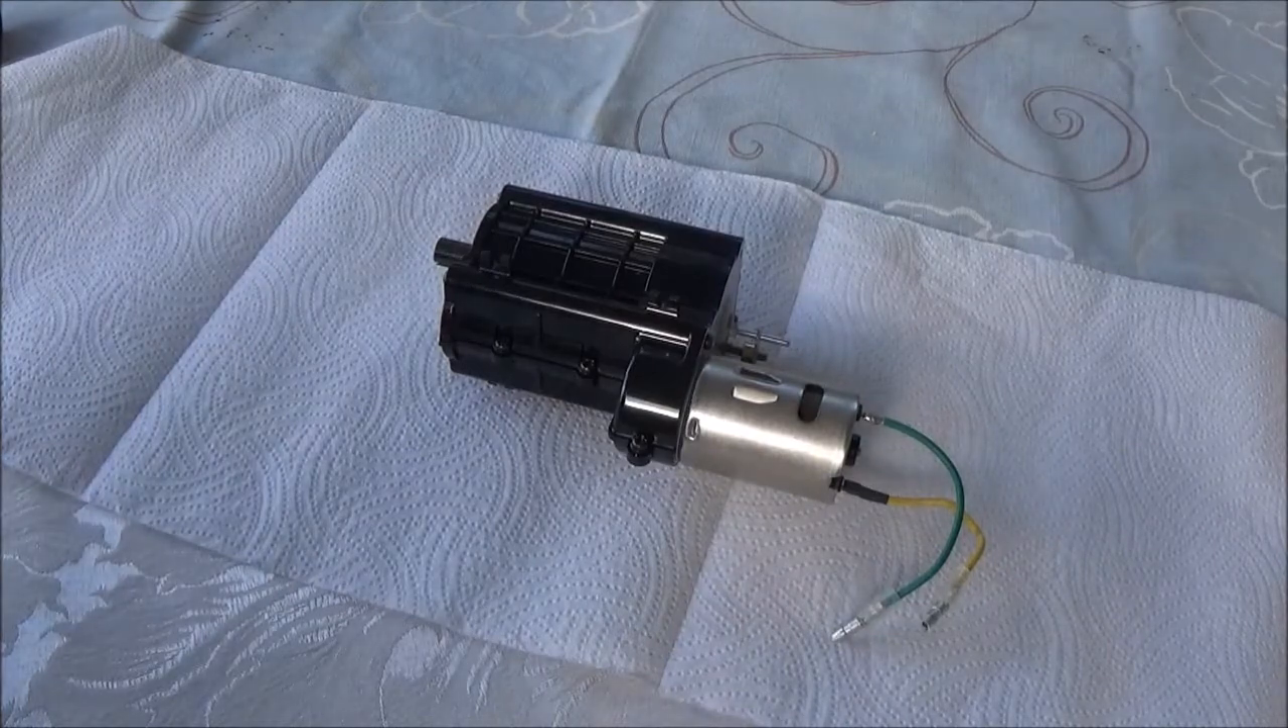OK, so I've got the gearbox out of the chassis.